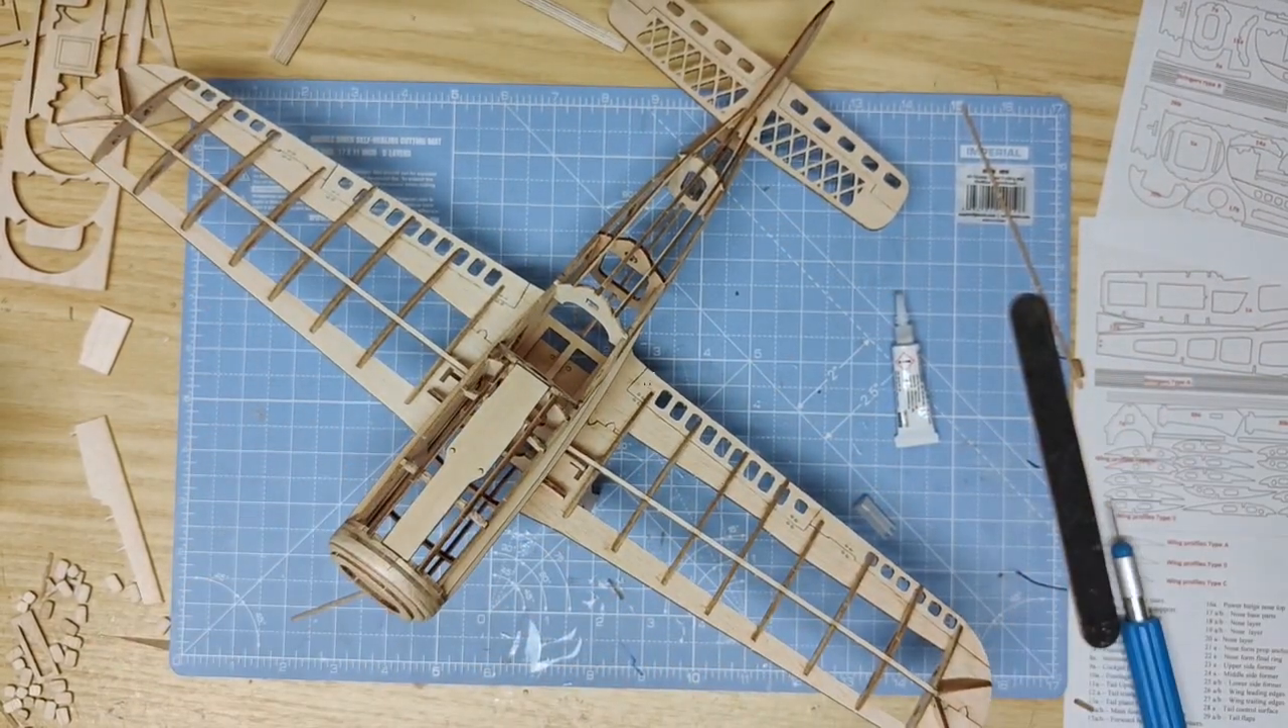That is the Fockewulf airframe completed.